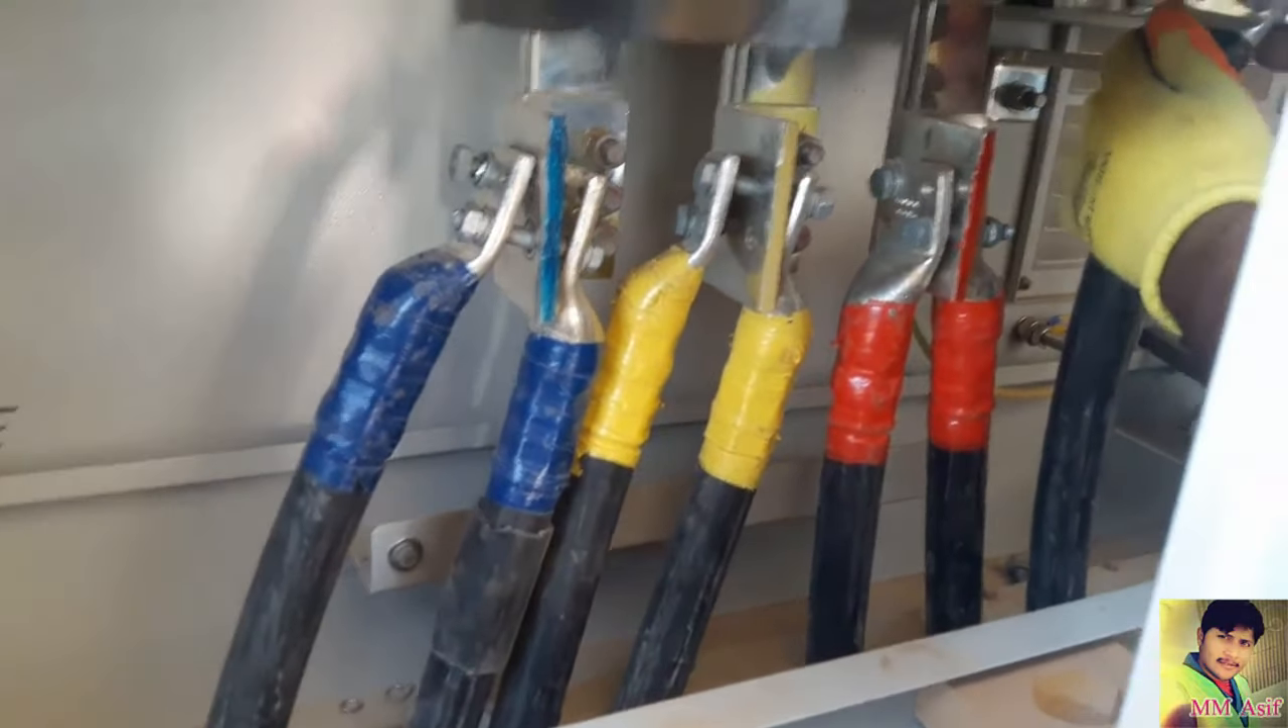یہ کیبلیں انسٹال کردی ہیں ان کو ابھی ہم ان کے جو سکرو ہوا ہے وہ ابھی ہم ٹائٹ کریں گے بعد میں۔